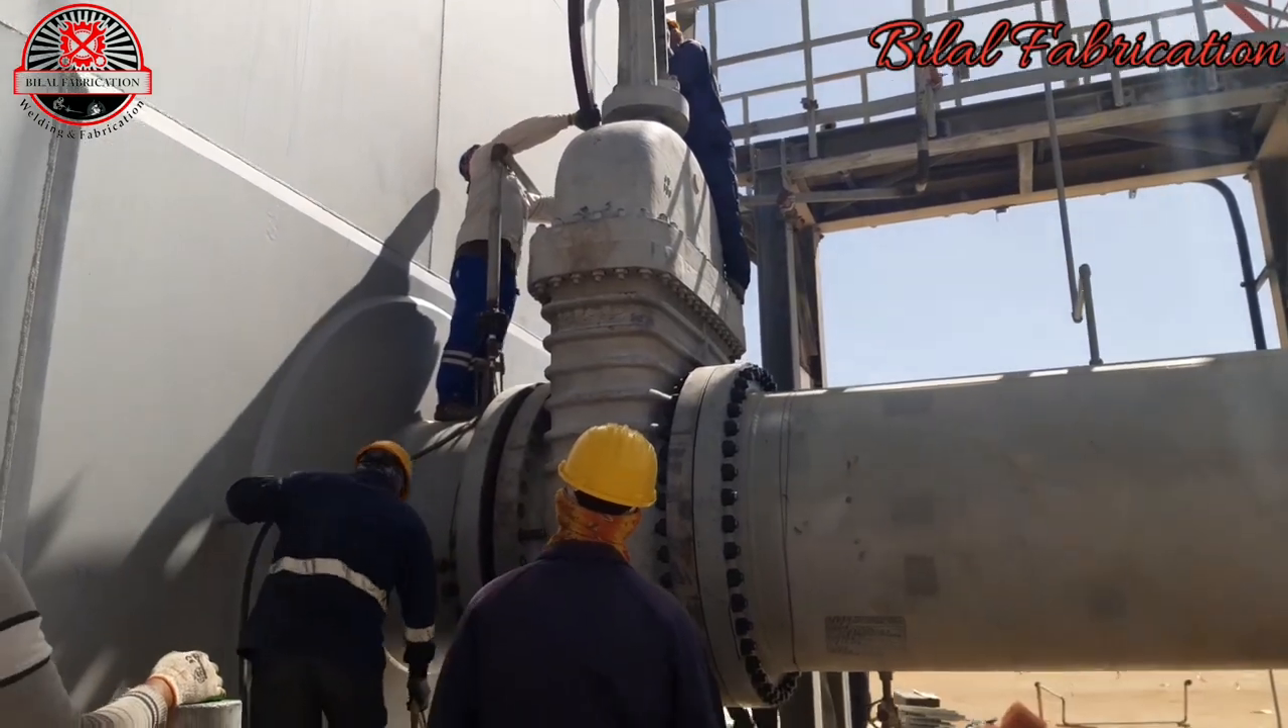دوستو ہمارا ویلو انسٹال ہو چکا تھا۔